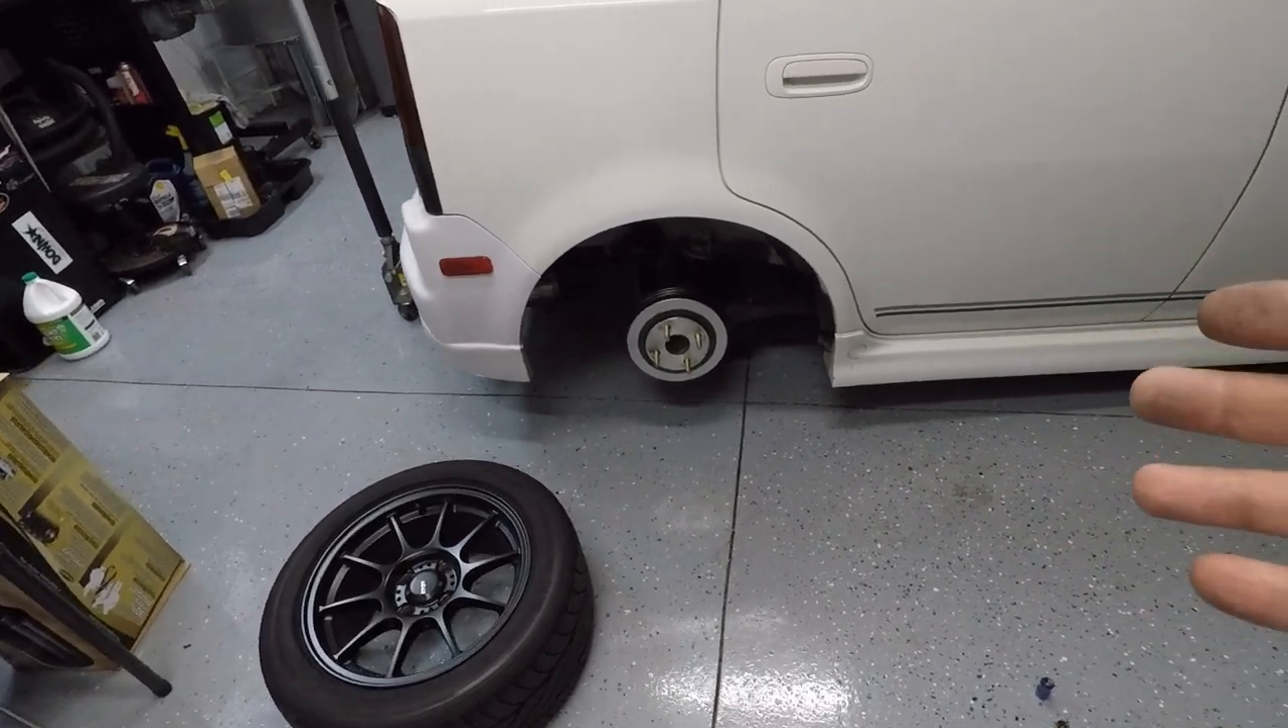All right so i got the rear wheel off here to show you what we're working with and to show you what i worked on earlier in the week.